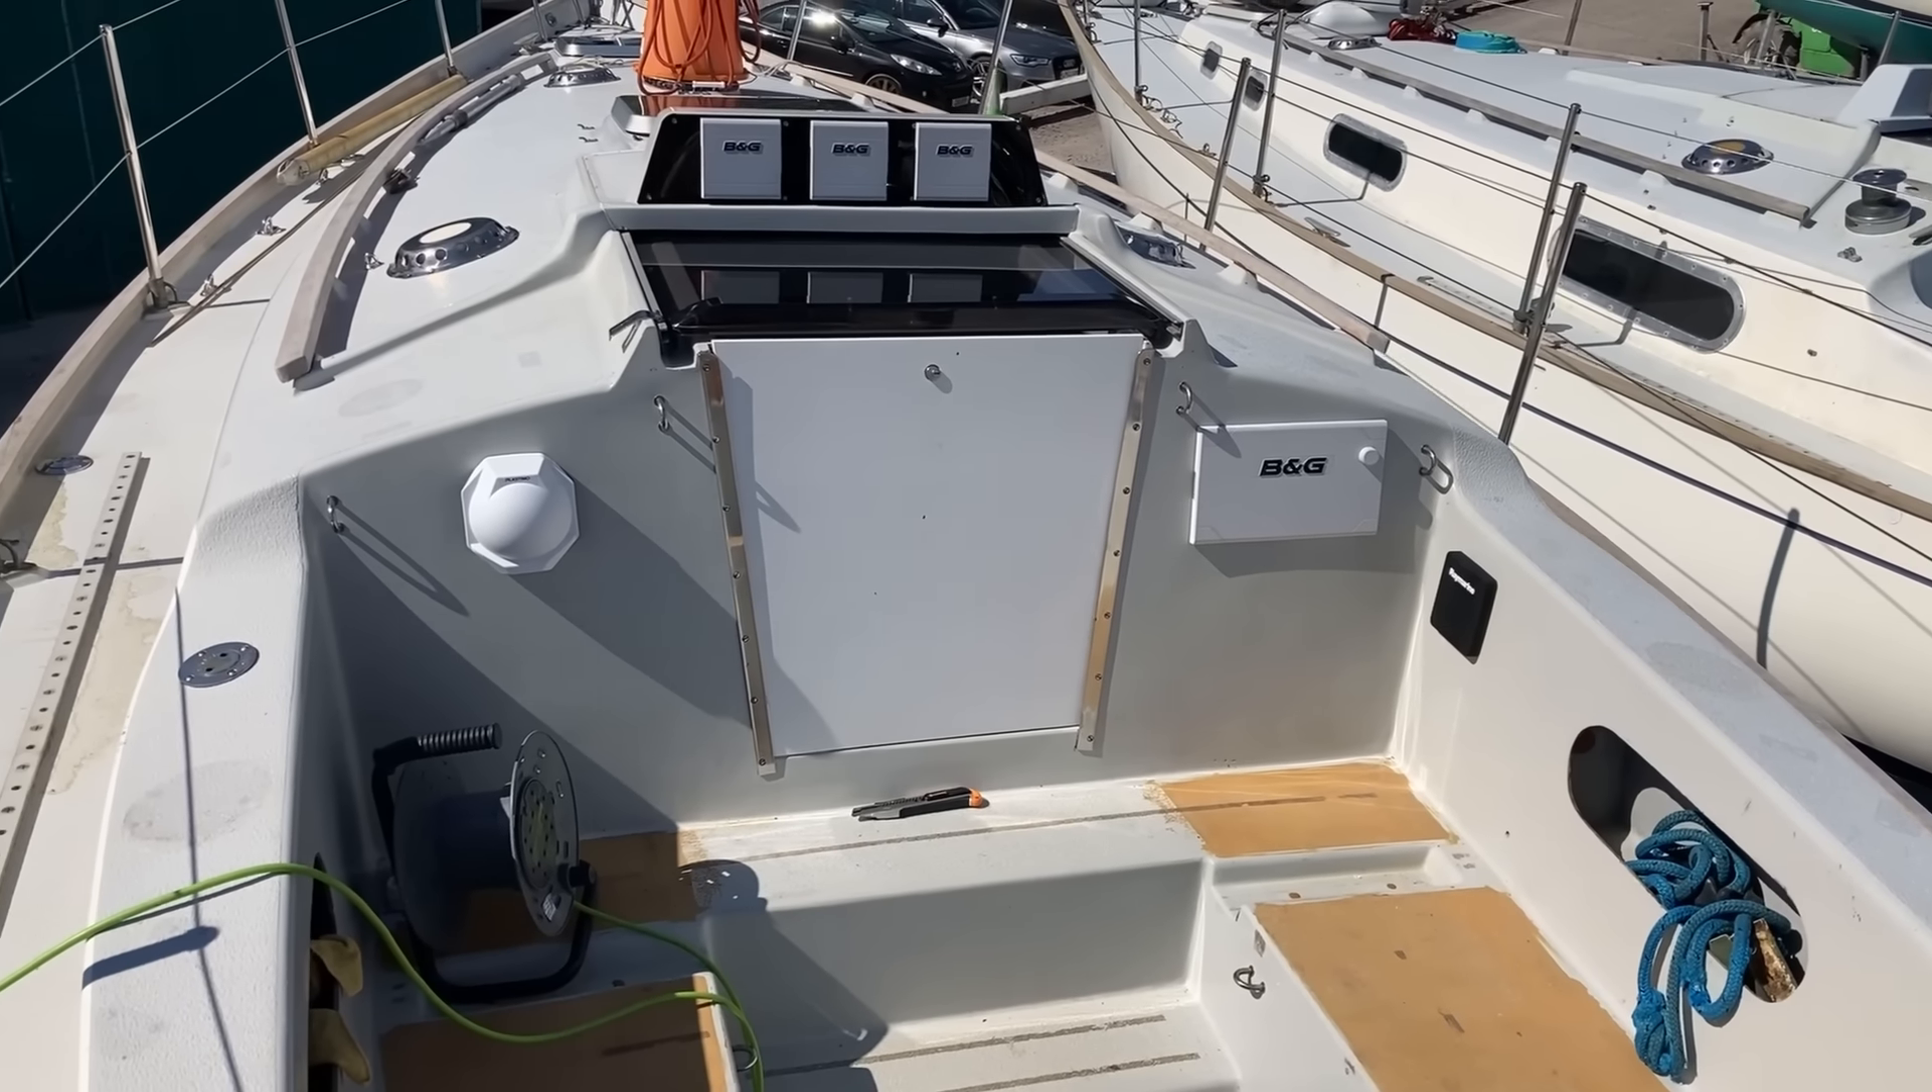You can see we are waiting for some cockpit decking to be put down just to finish that off.